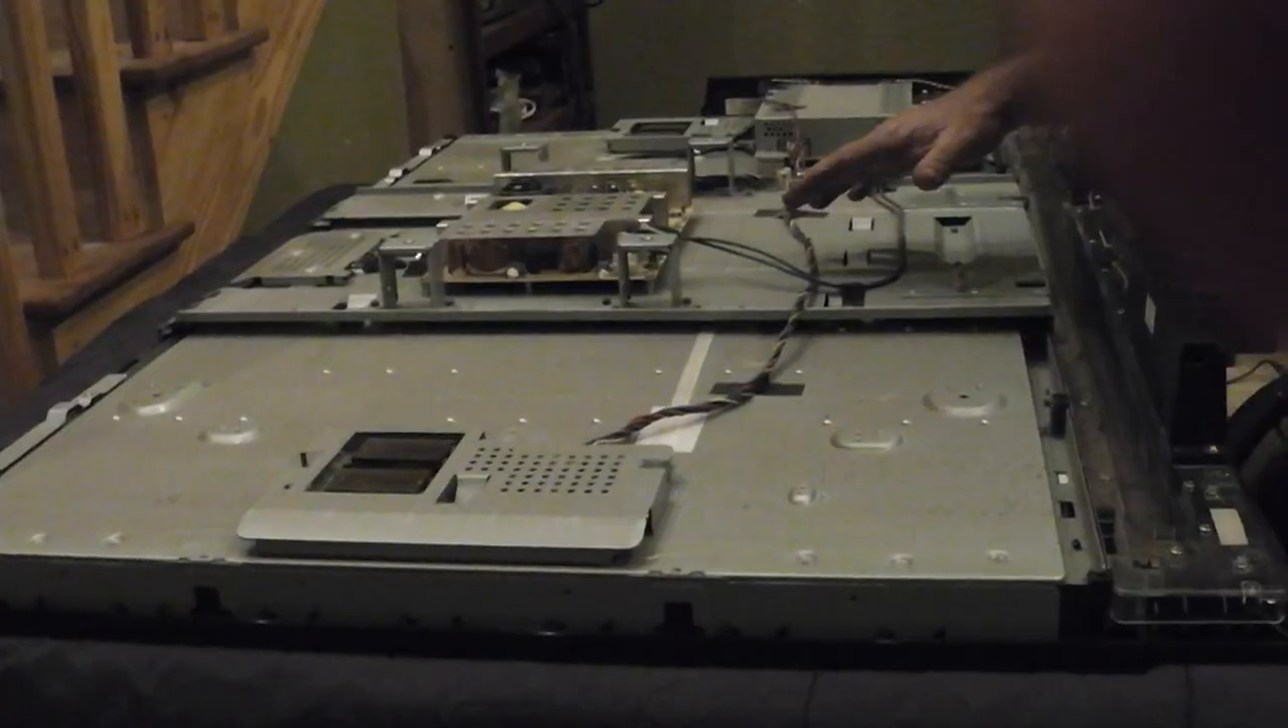Ok, I got the back off as you can see.